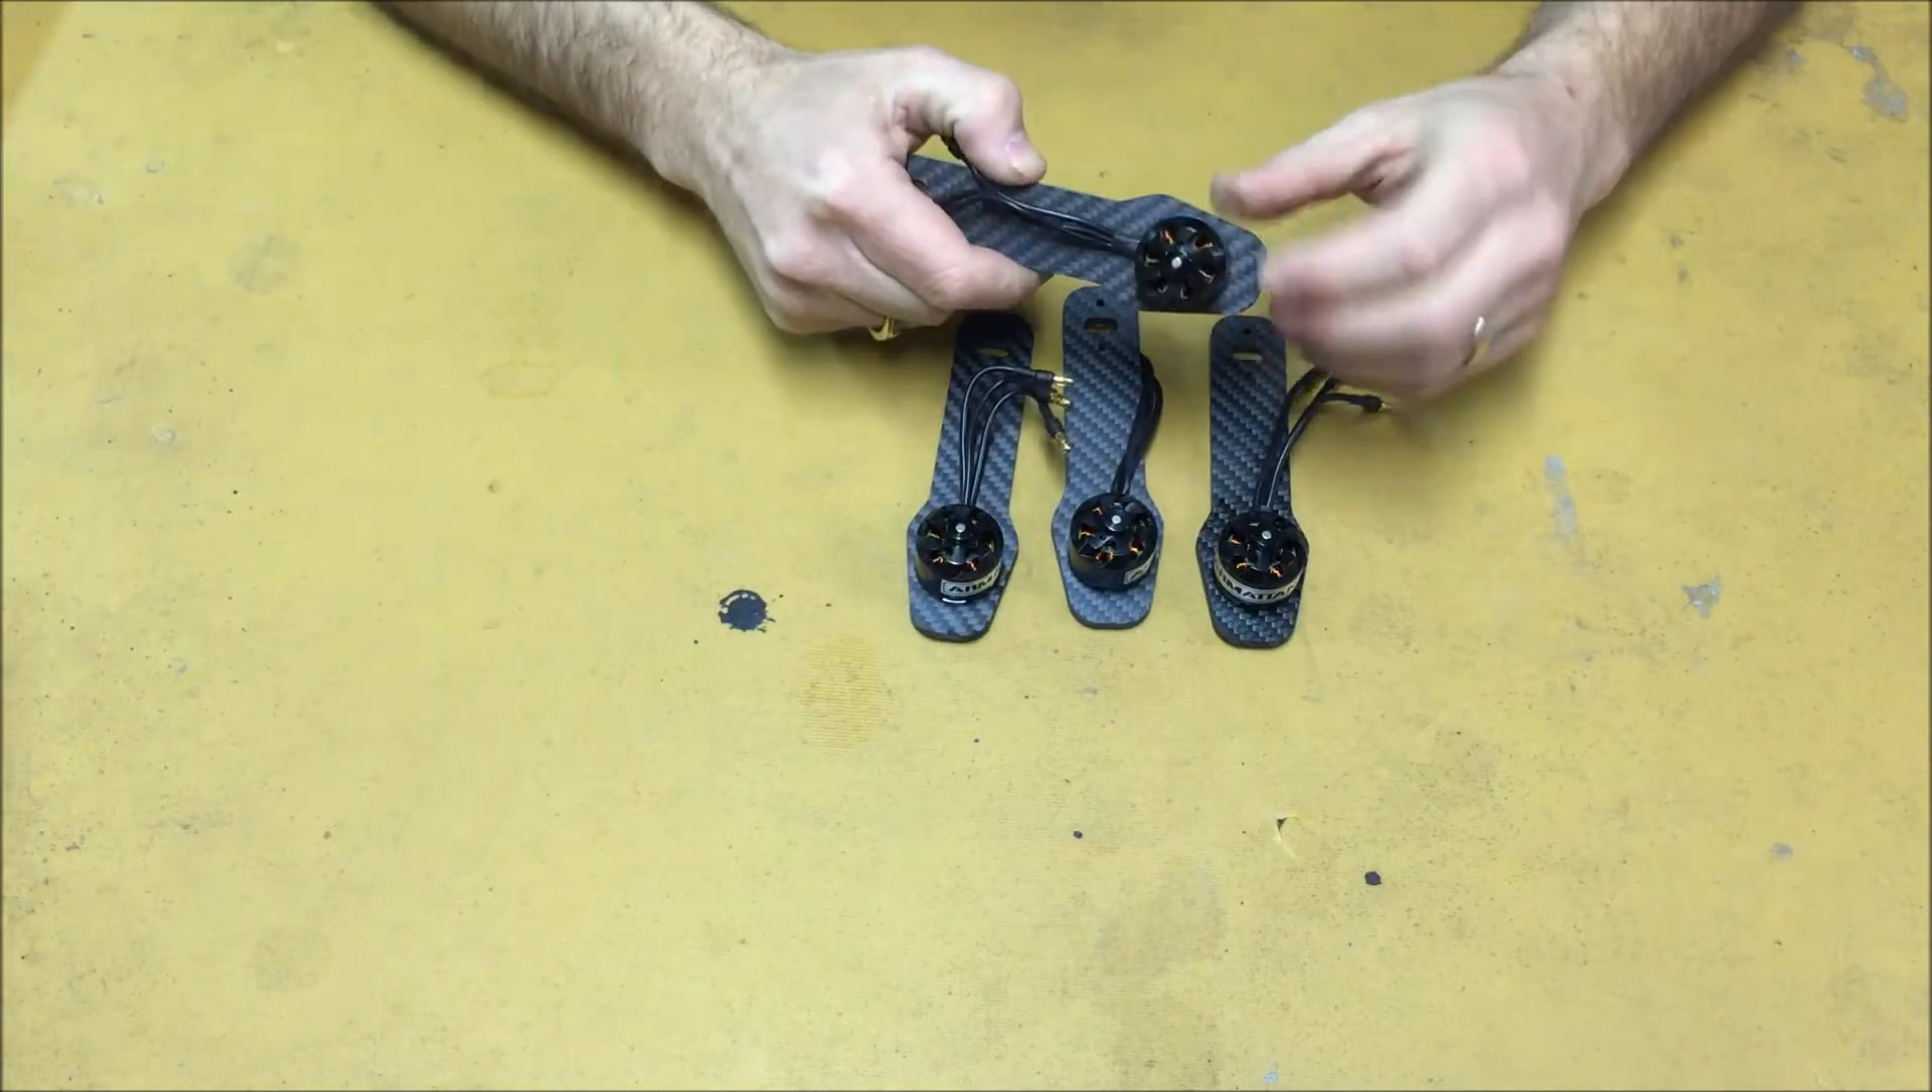You should now have all four motors mounted to all four of your arms.